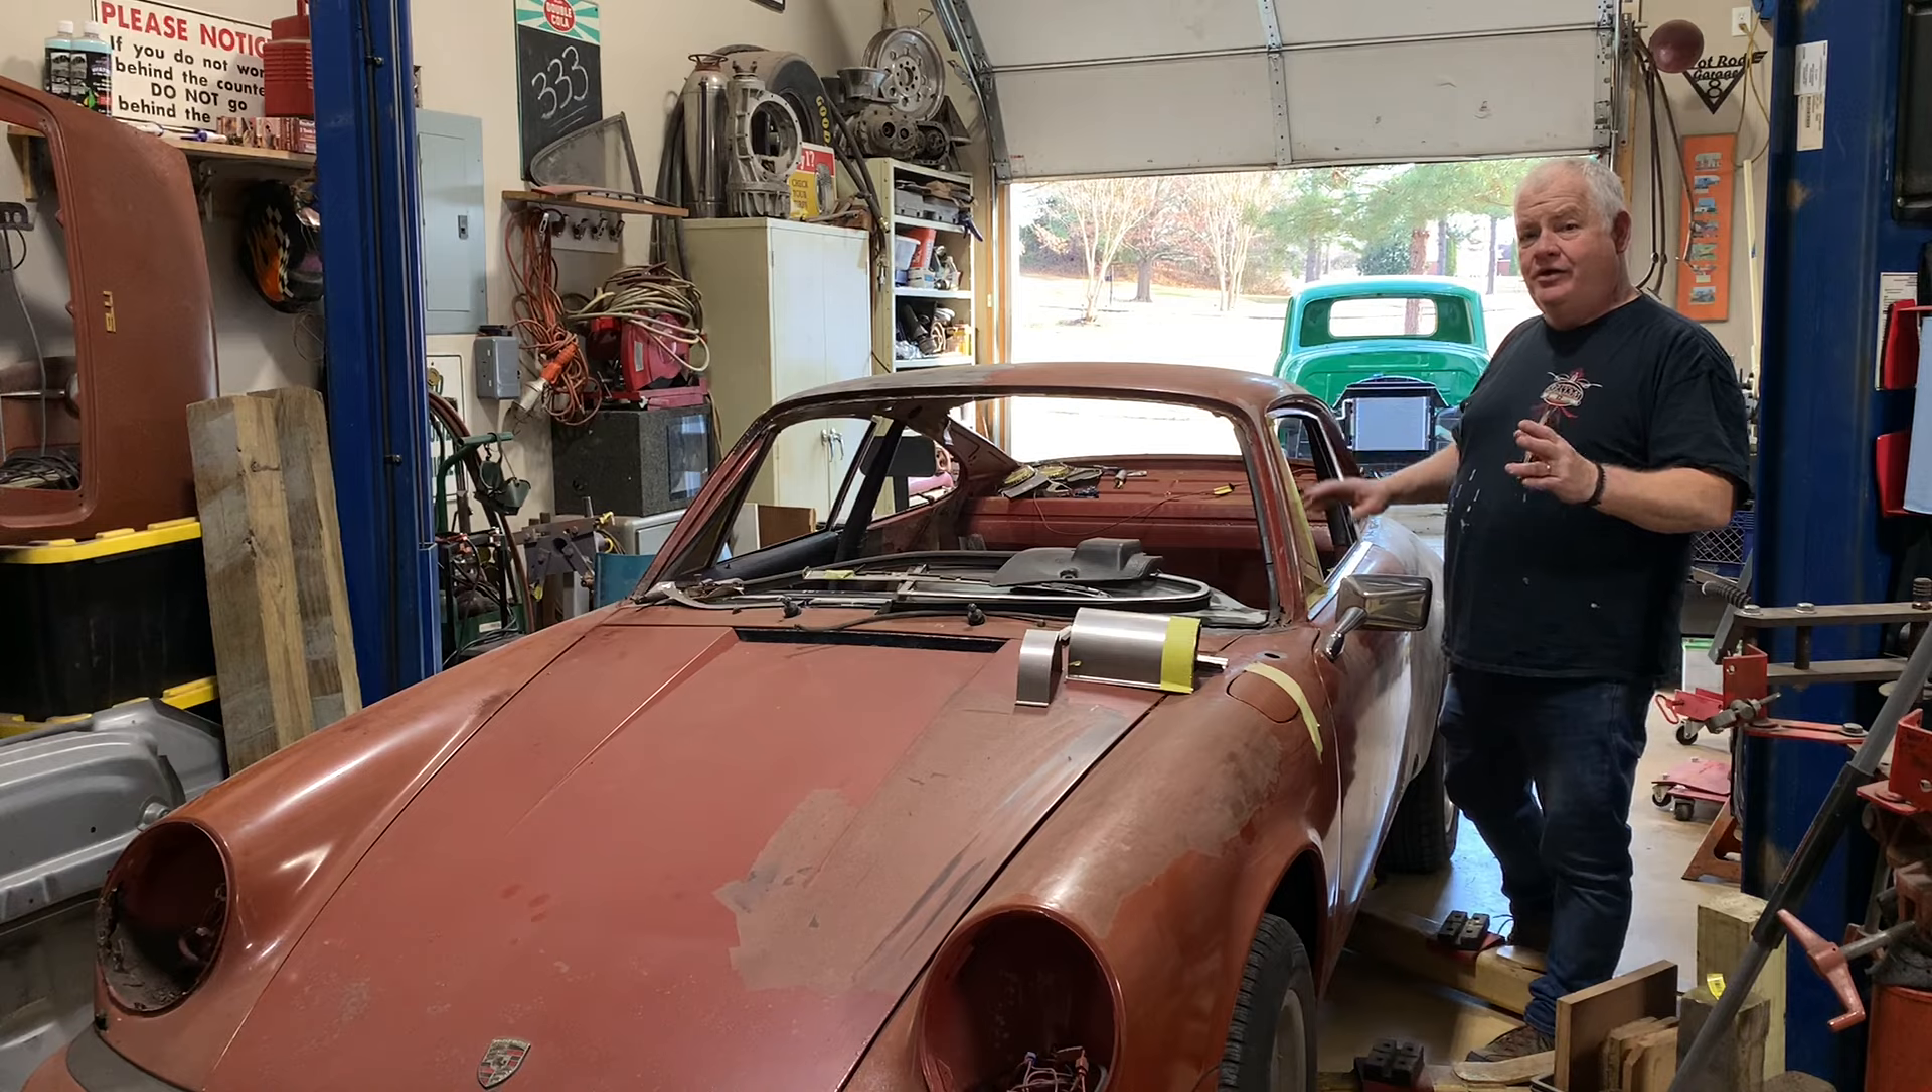We've still got the paint to go, the body work to go, the interior to go, put the glass back in, long way to go, but we saved this 911 from the crusher.